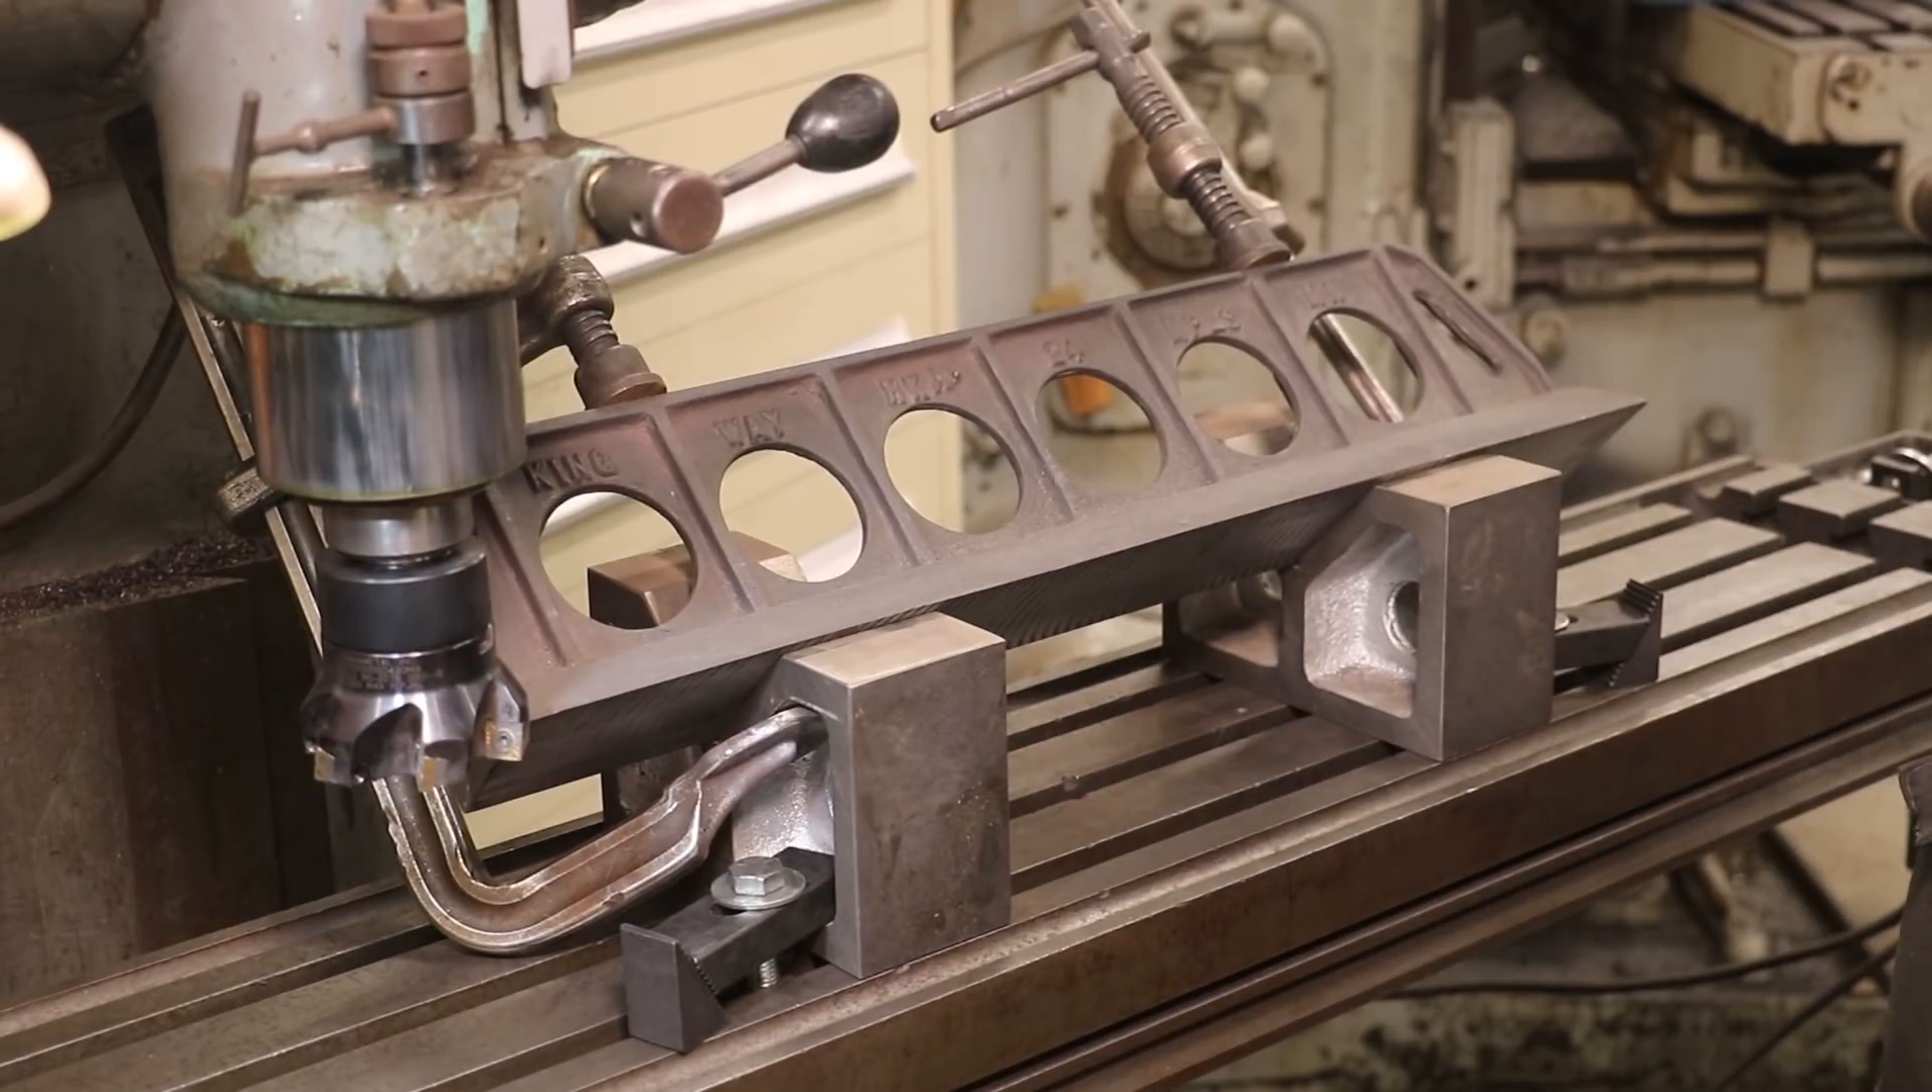I've got a couple of angle blocks up underneath the bottom here and just basically got those clamped to the table.